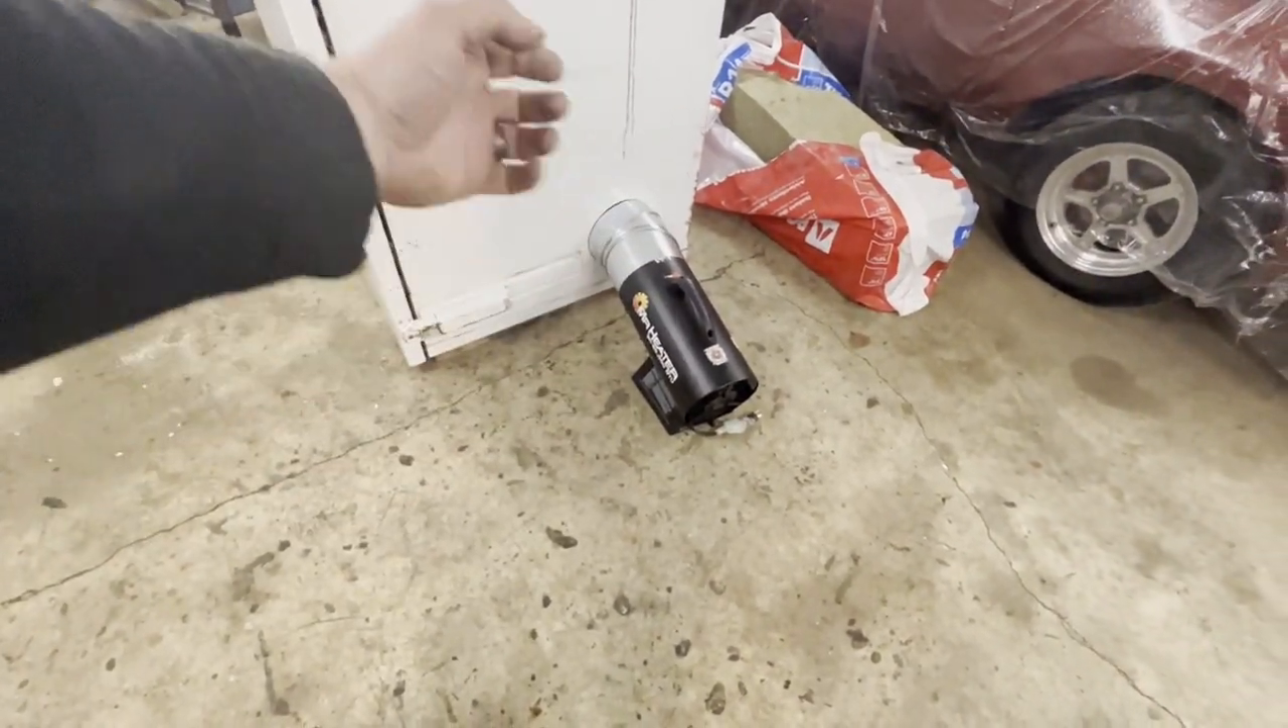Got my heater sitting here and just kind of mocked up, have the pipe on there.